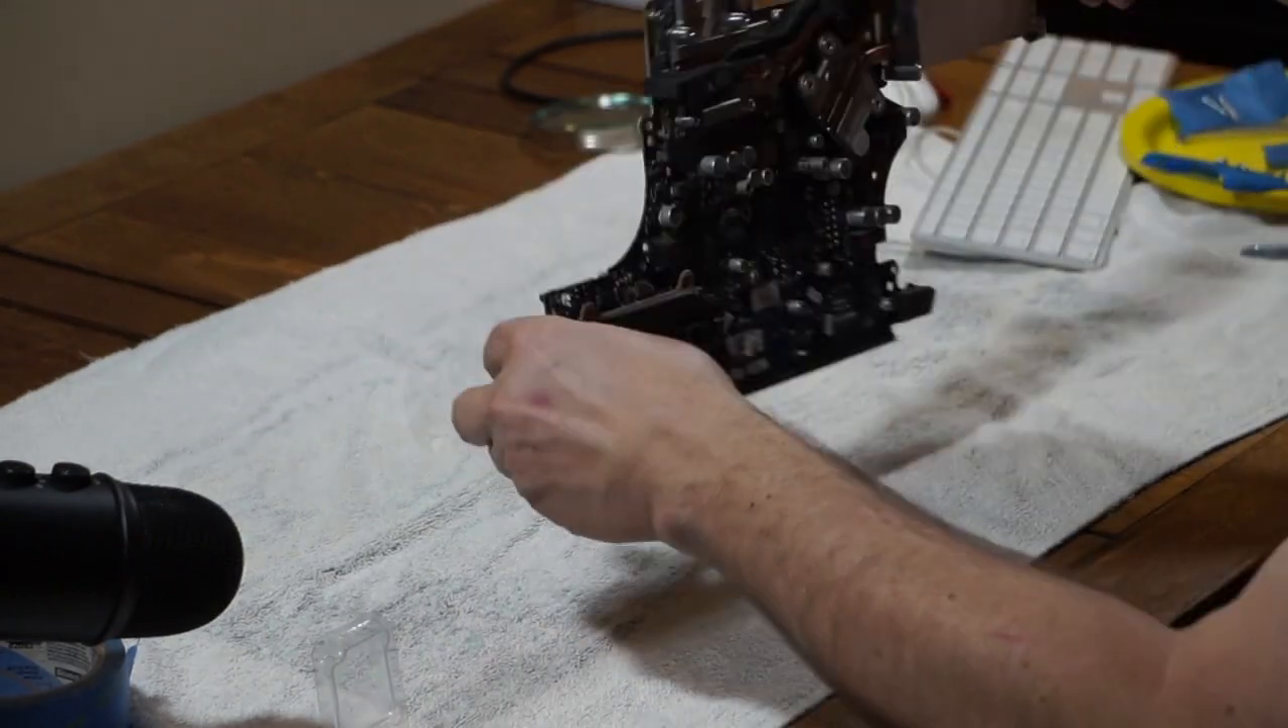After going through the many, many steps of taking screws out and re-routing cables or disconnecting connectors, I finally have the motherboard of the computer out.